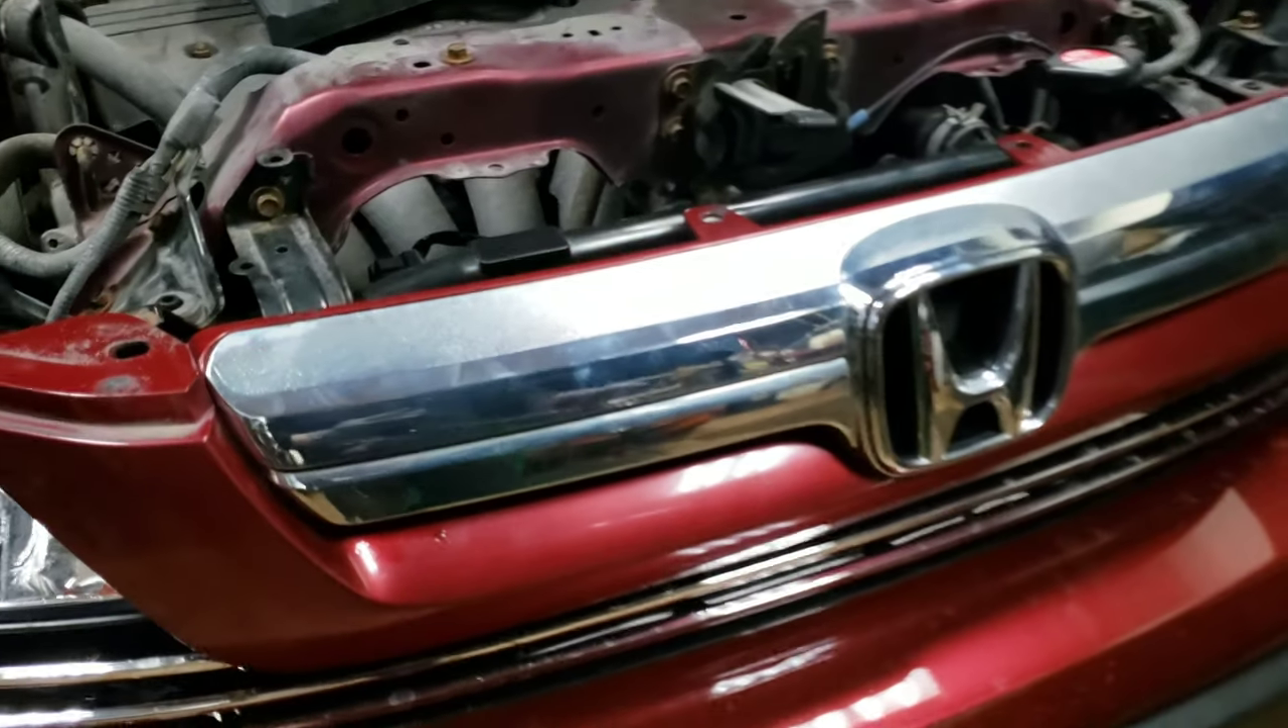All right so we got our grille back in place.